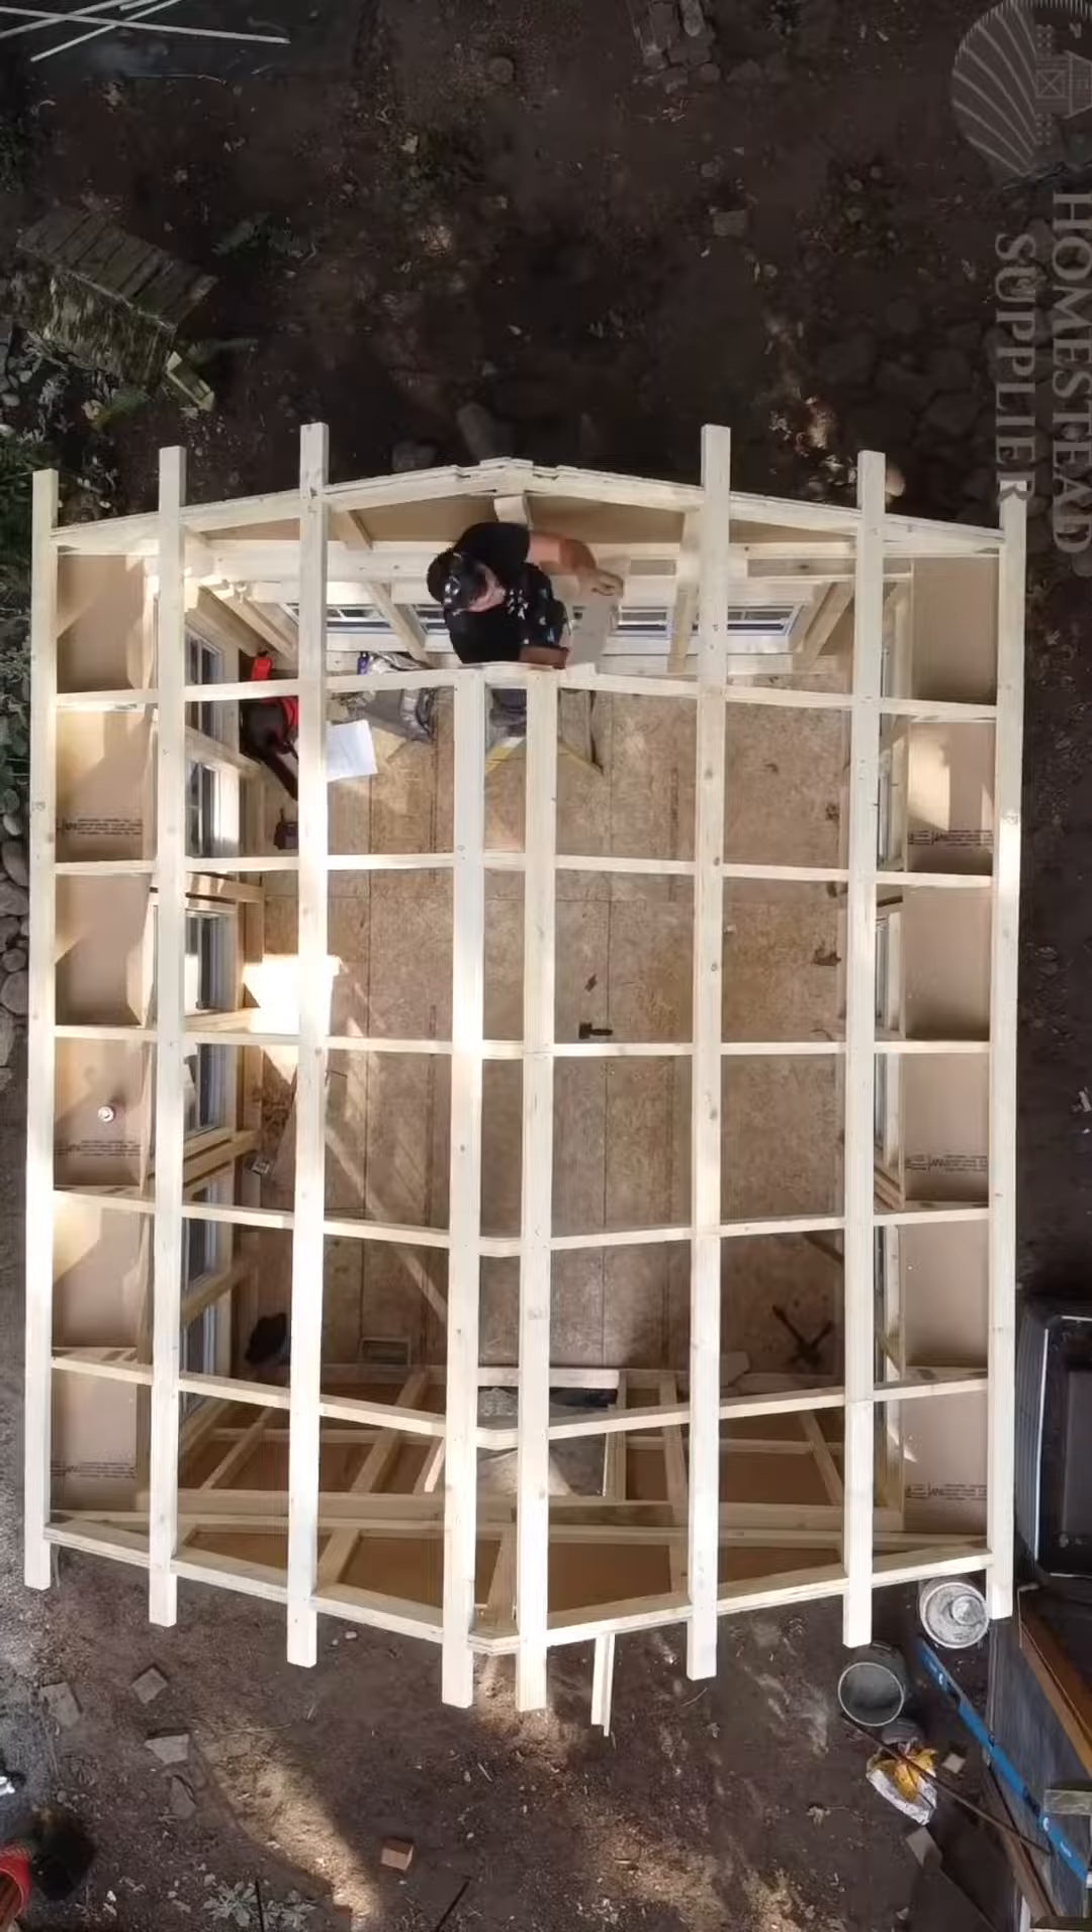Roof bracing is installed on the top of our roof rafters and top wall panels are assembled and installed with the bracing.